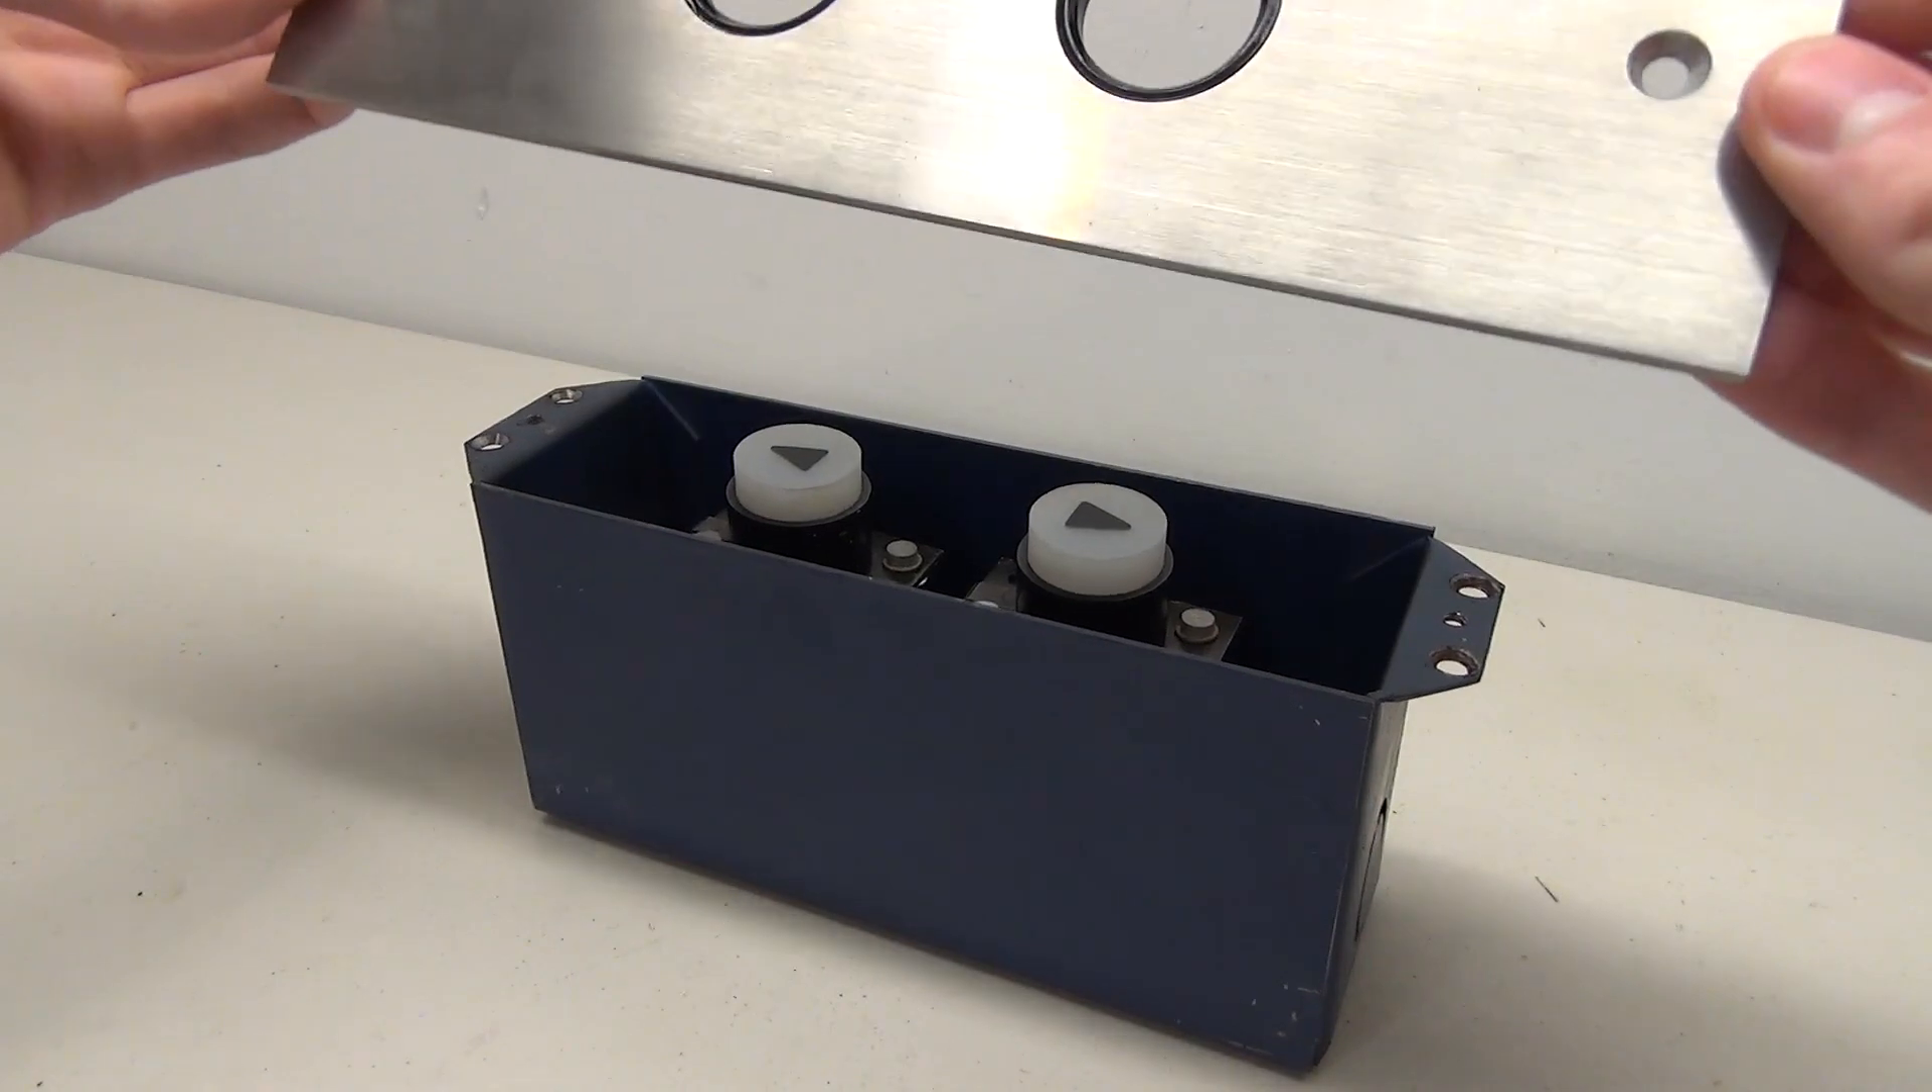Once we remove the screws and pull the cover off we can see instantly that these are back mounted fixtures.